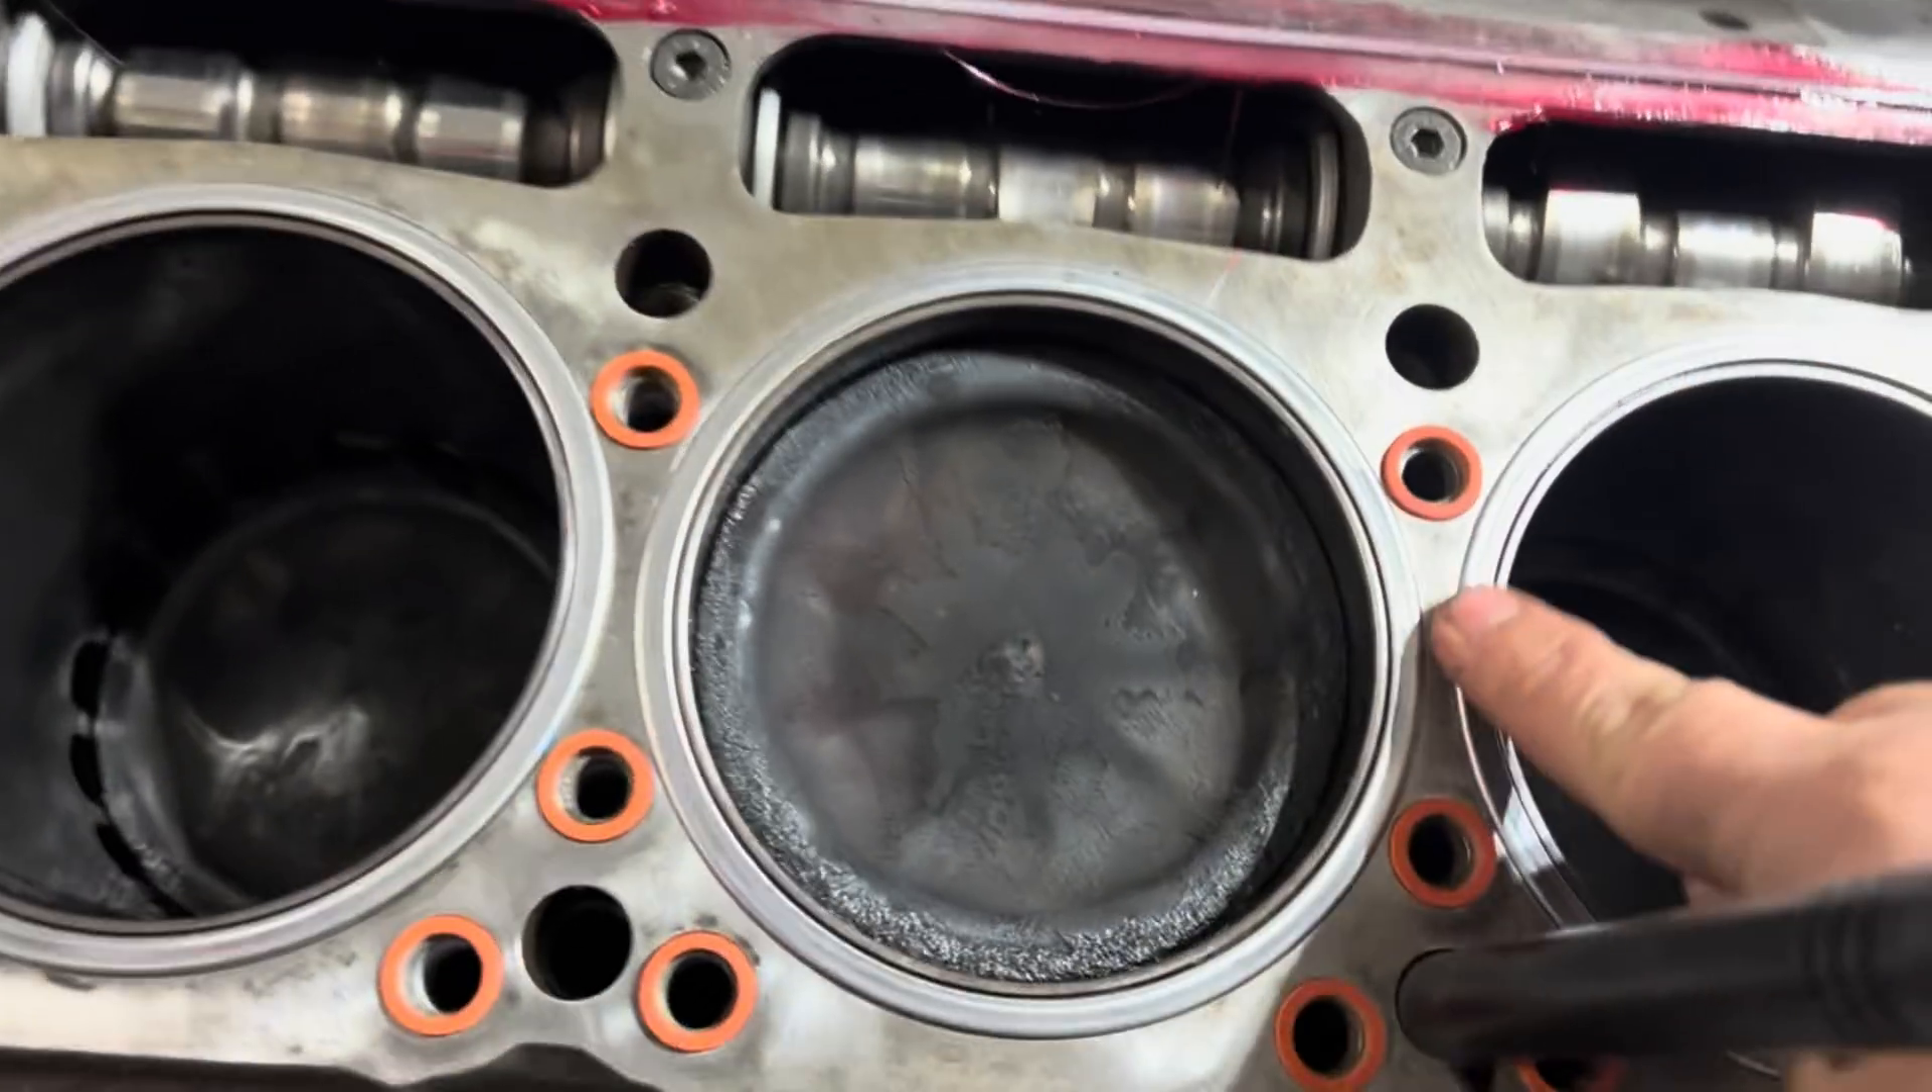We've got all our little rubber O-ring headgaskets on.